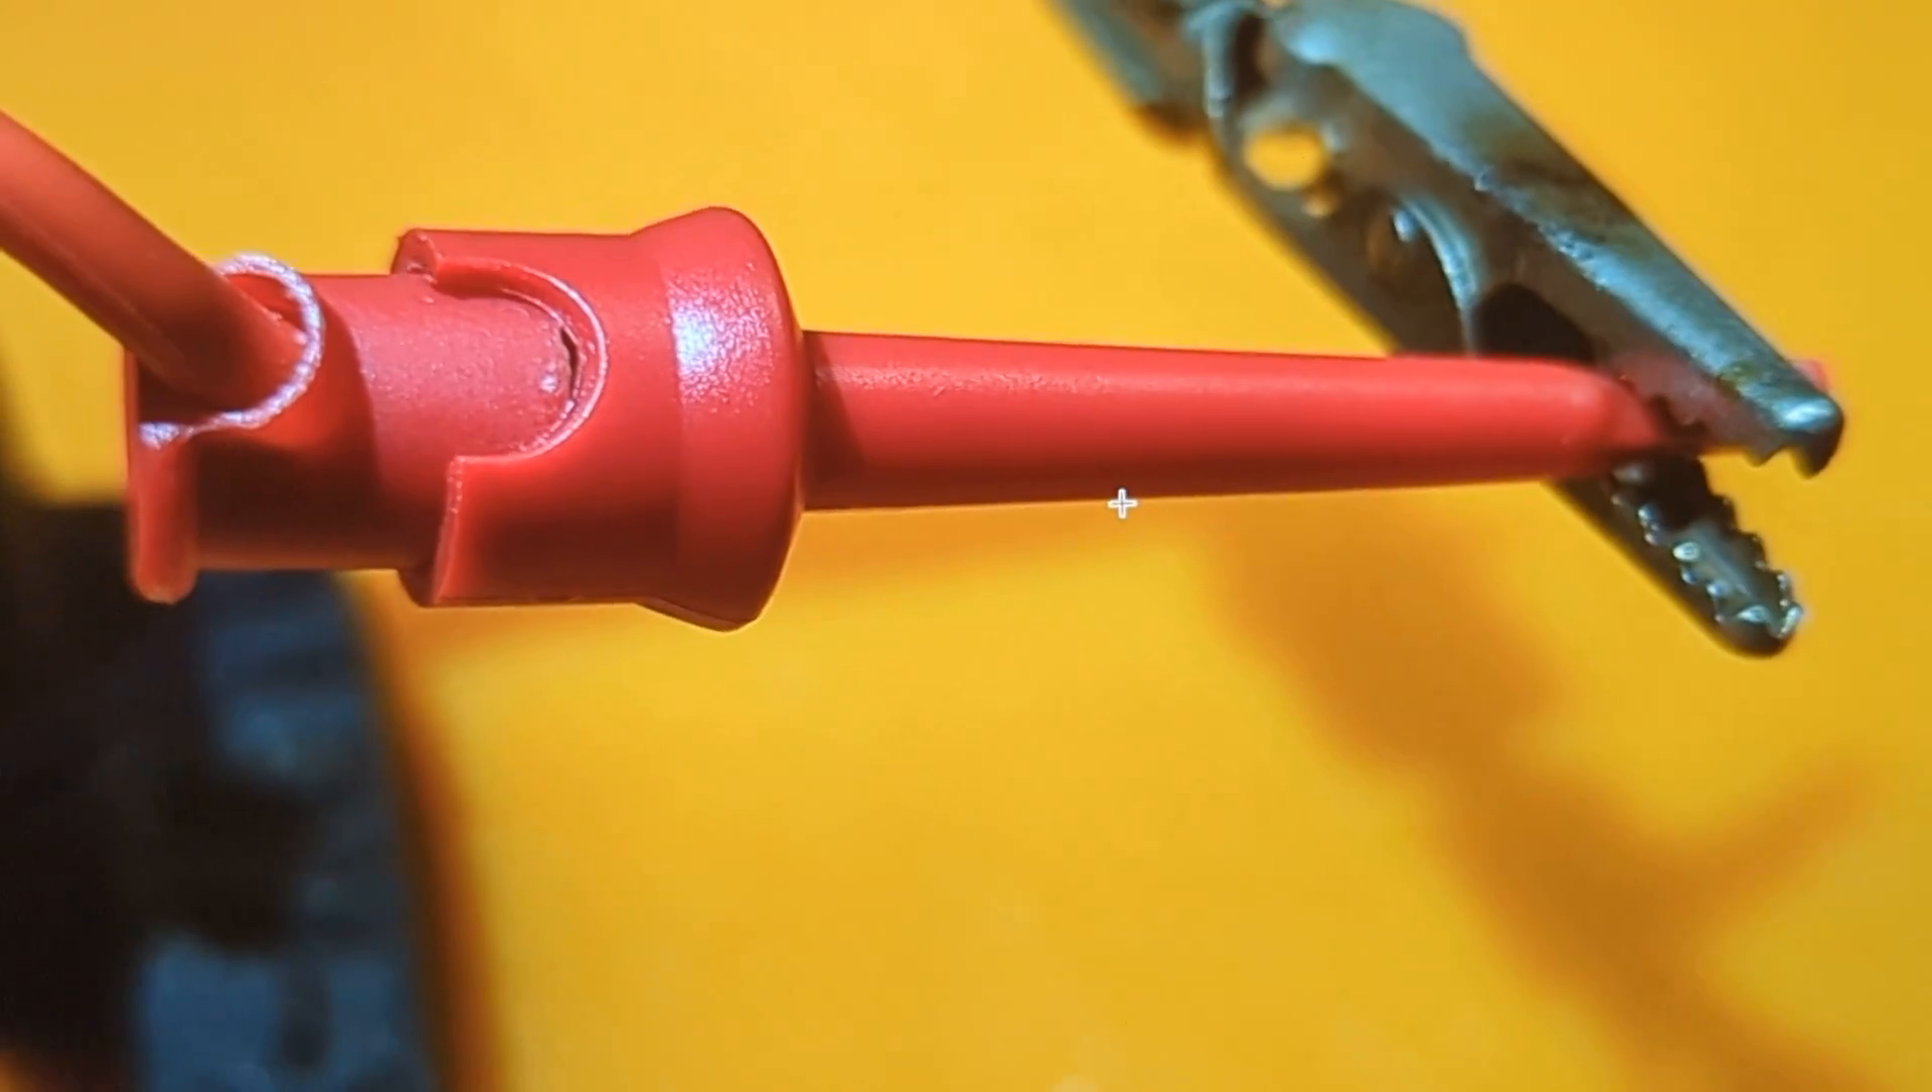So you'll see there's no exposed wire here because you didn't strip too much out and the cap is in place.